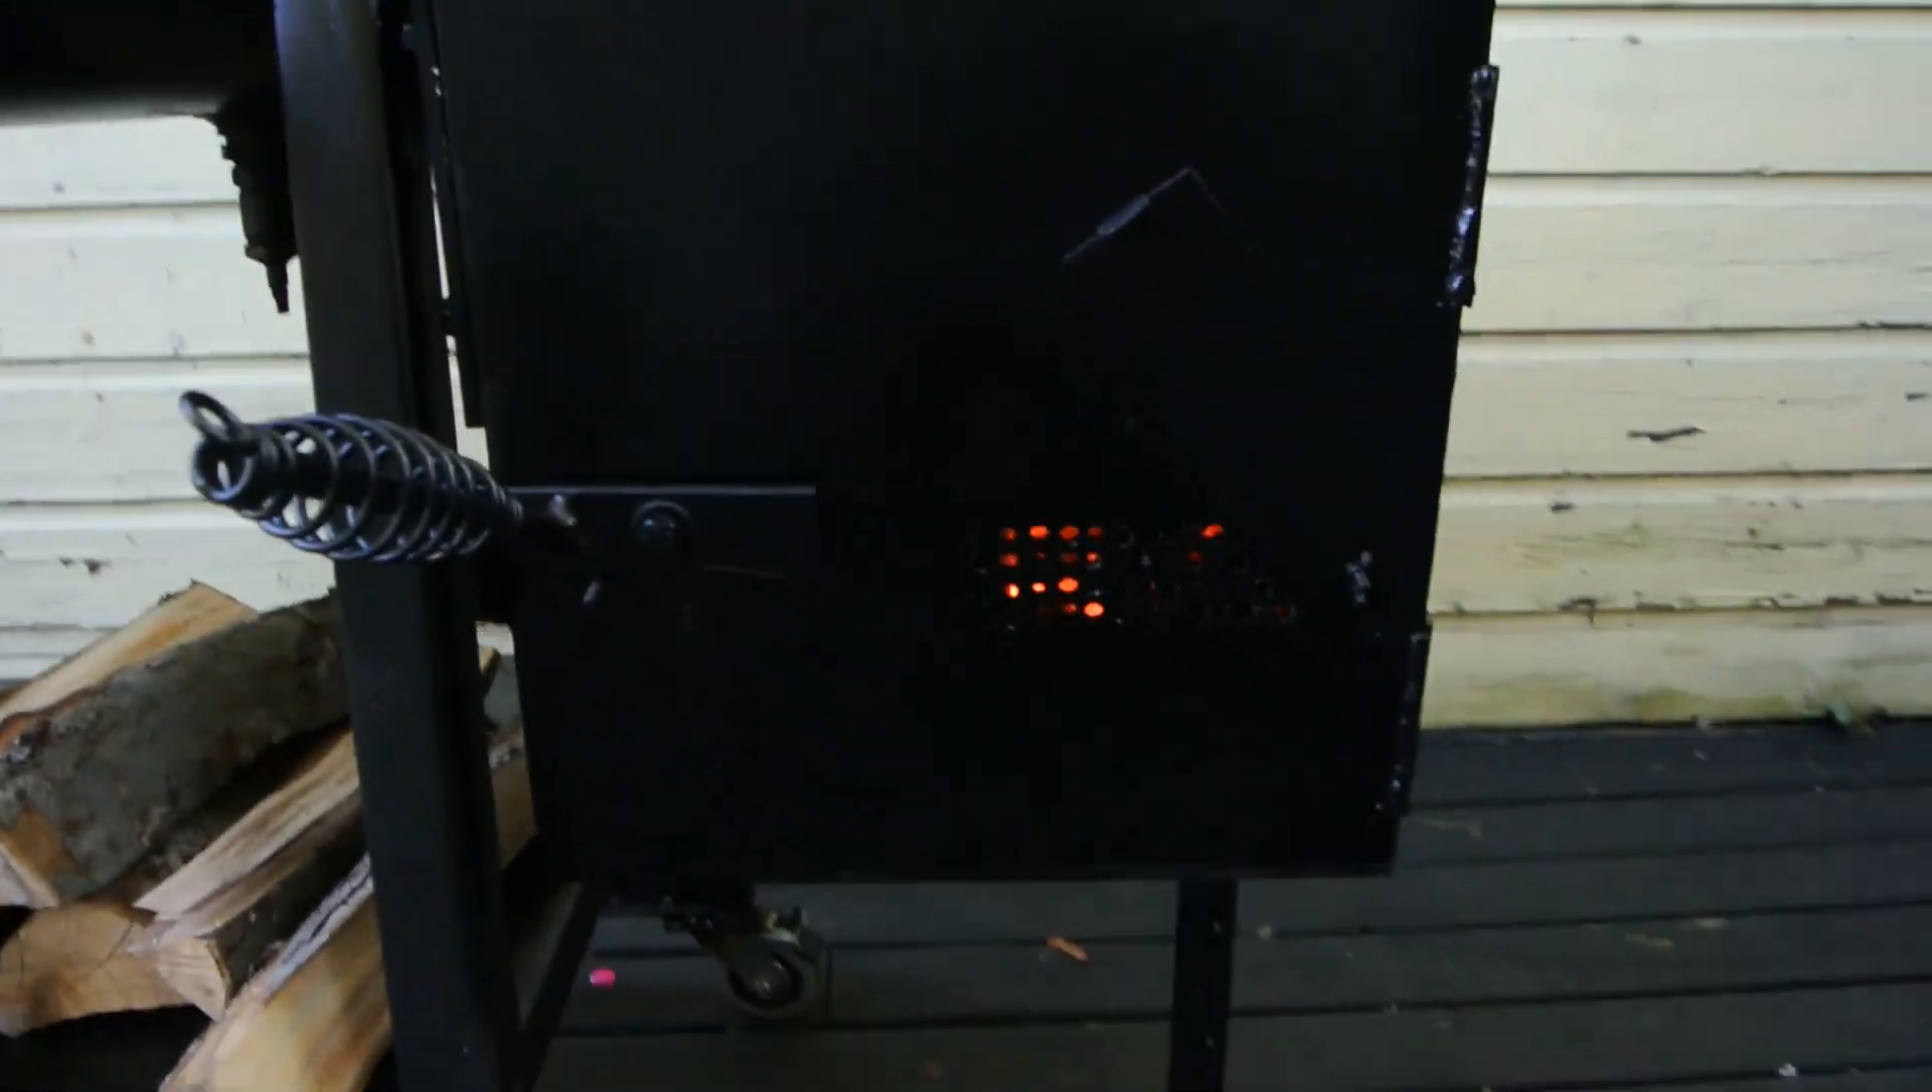I got a handle put on here from a welding handle.